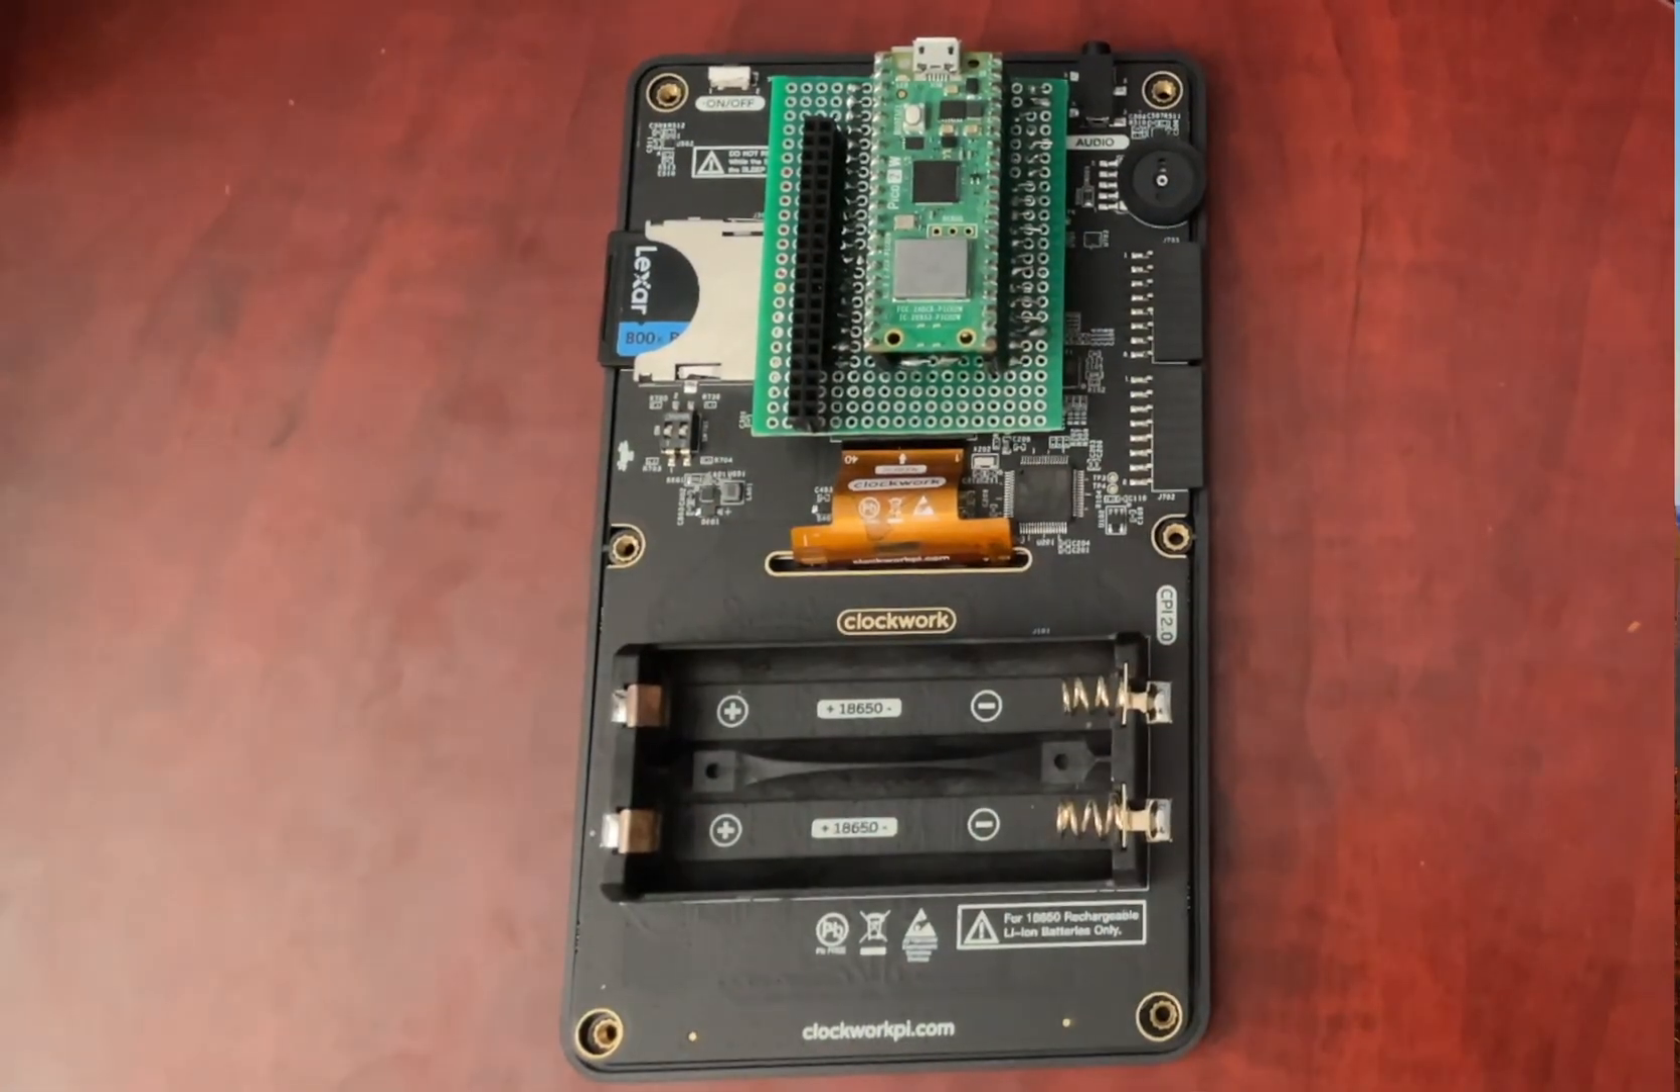Now that the back is off, you'll see the main board.